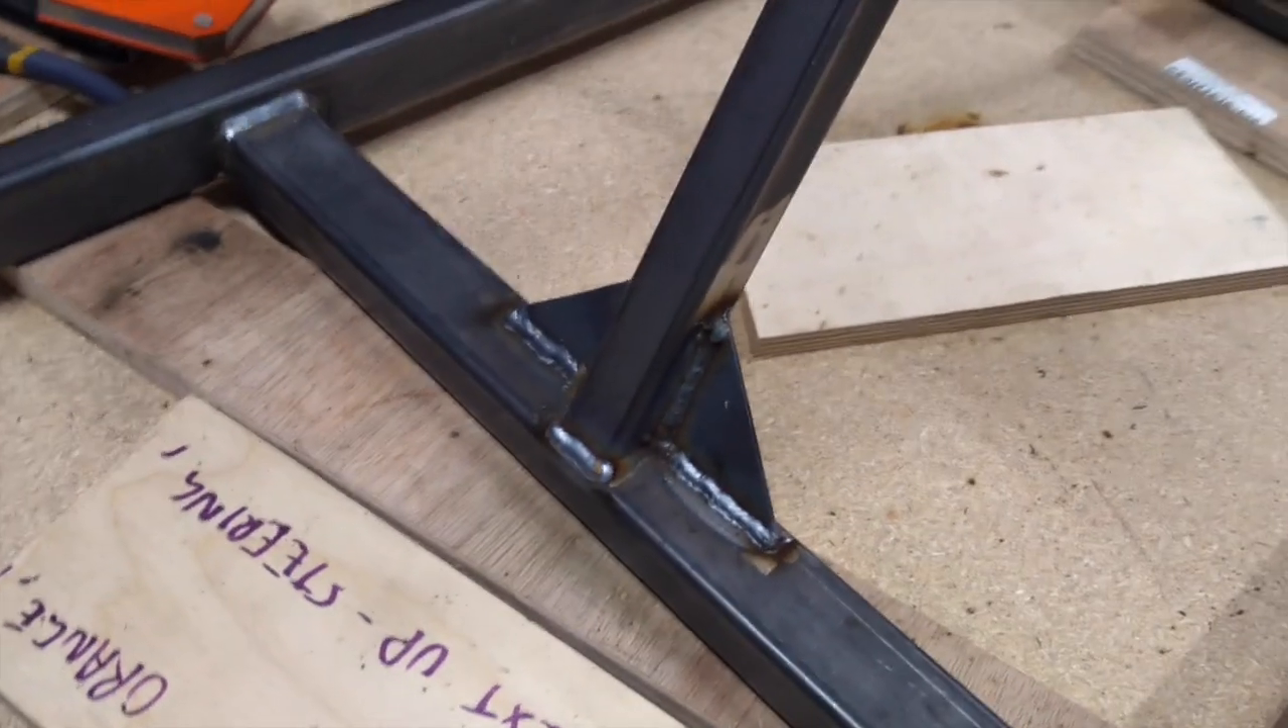All right, we got the gussets welded in which will give this whole front end a lot more strength.